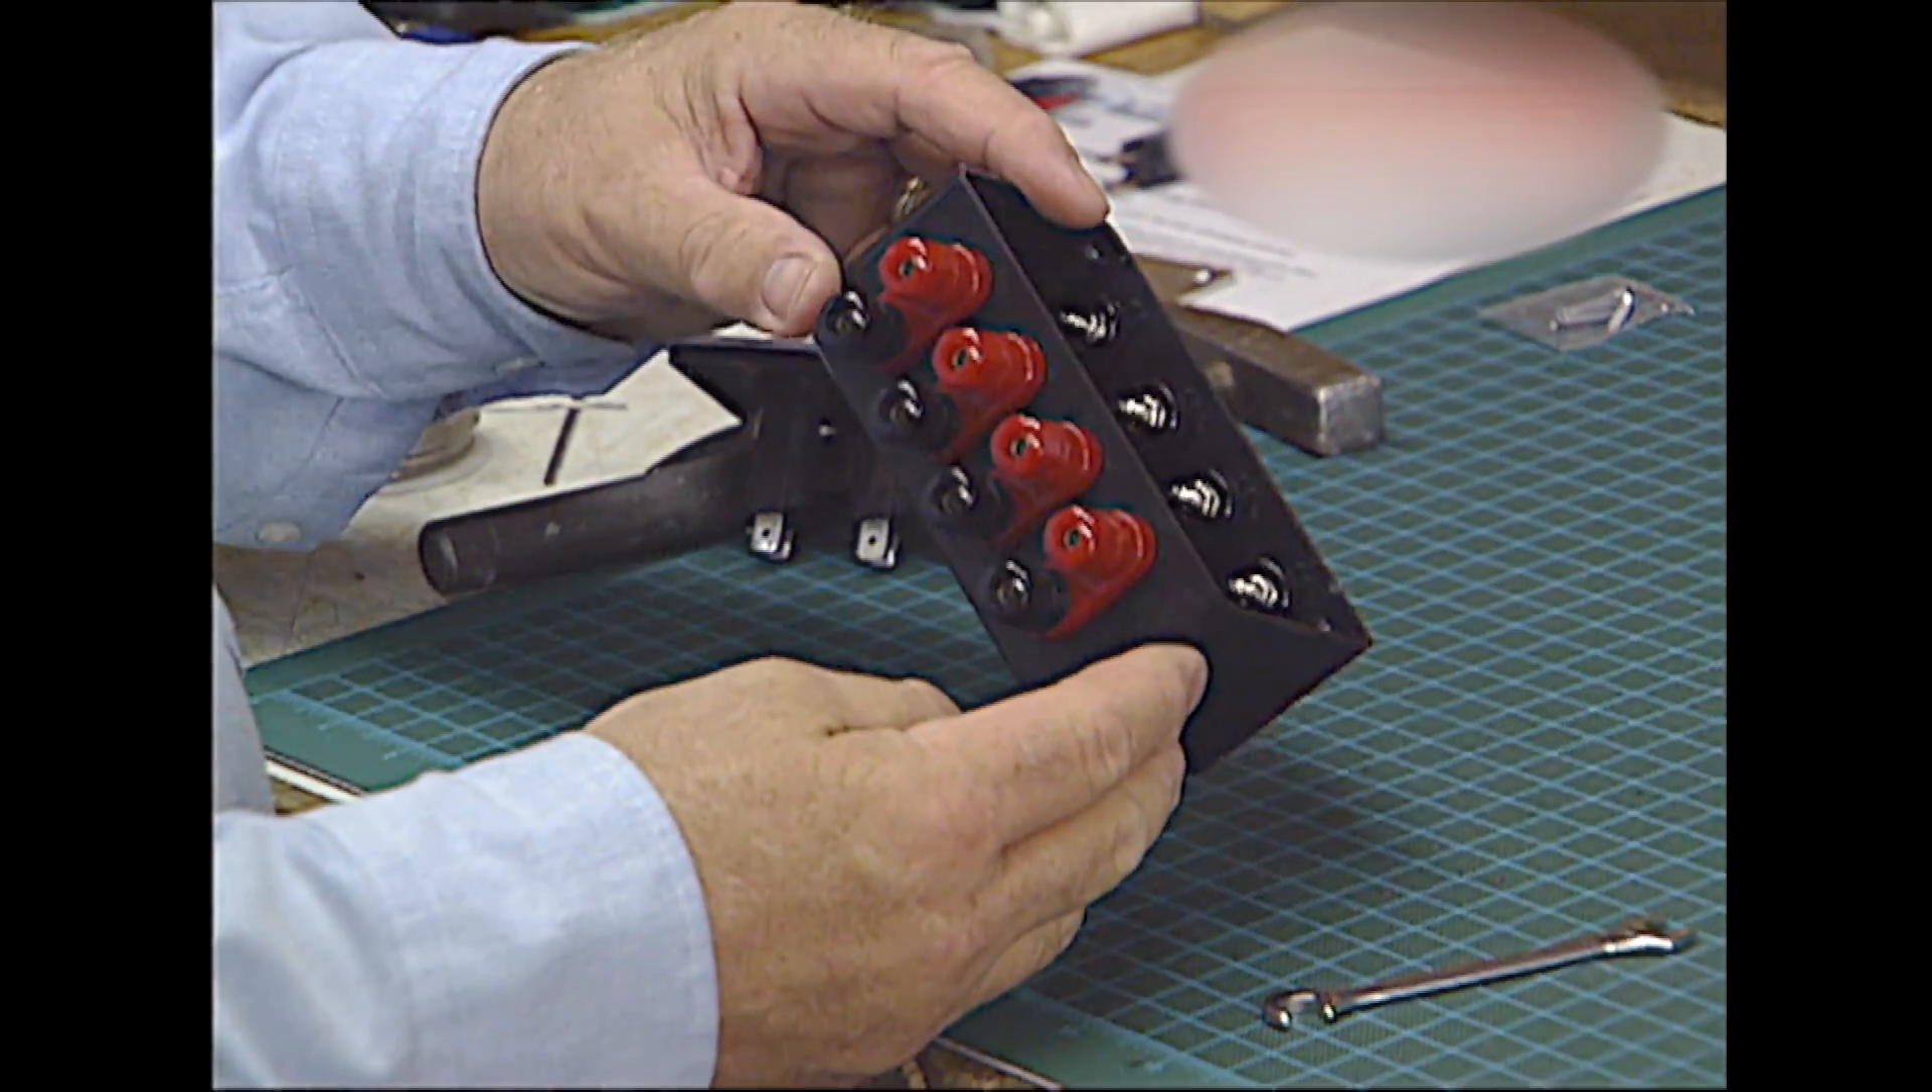Now we have a nice black box all full of pretty red and black banana plugs.